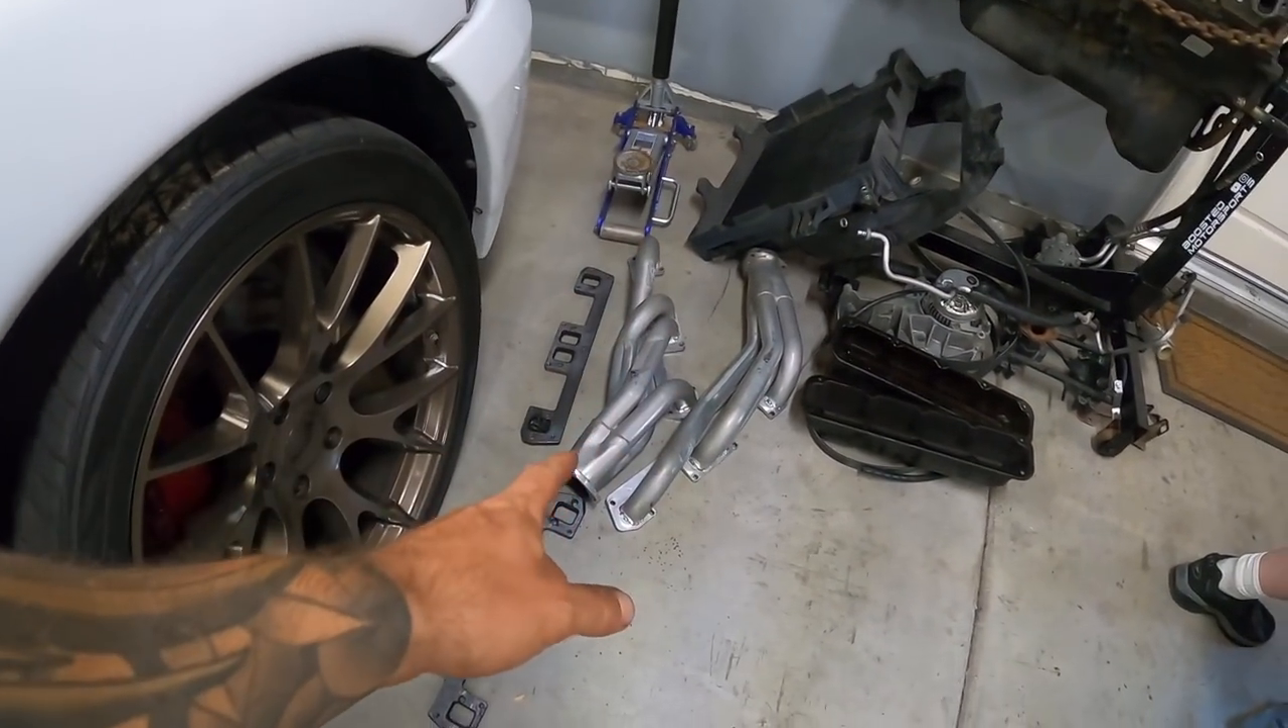So headers are off. The adapter plates are on the ground.